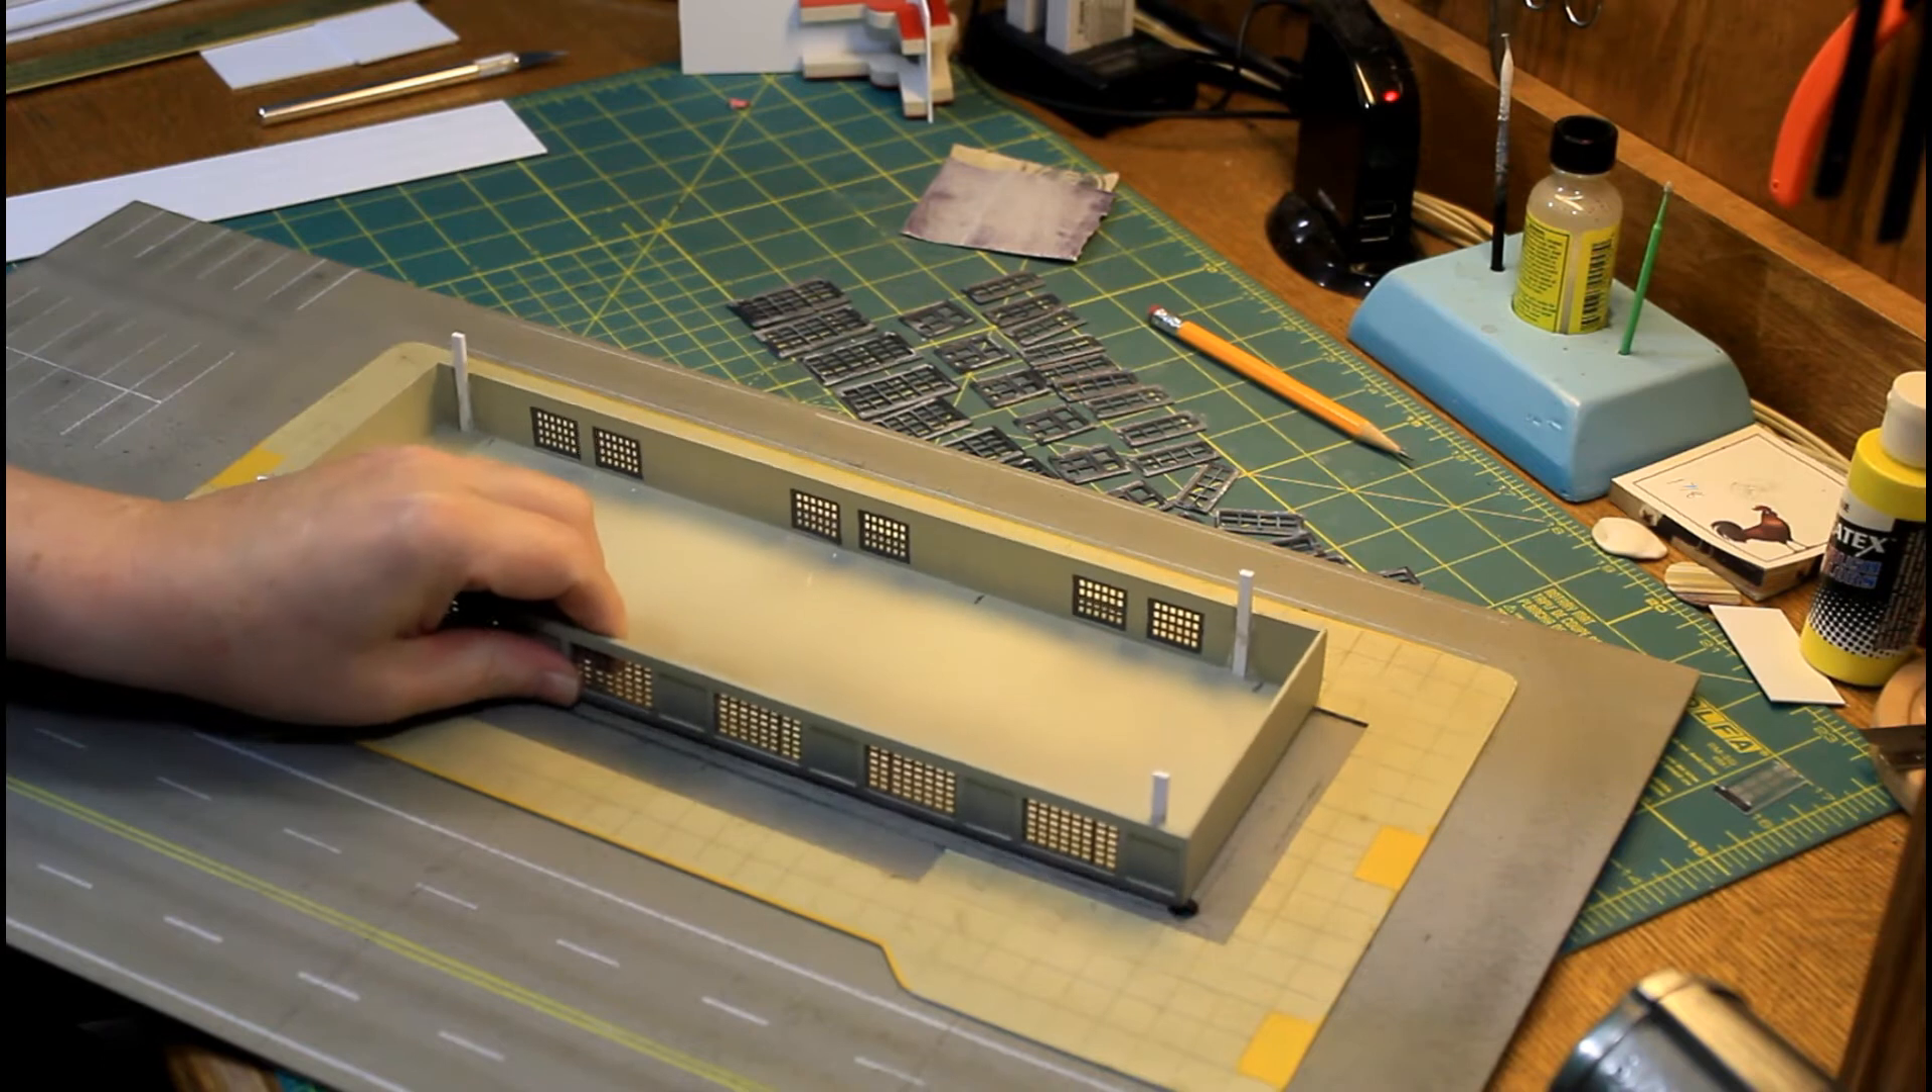So this sidewalk and this whole thing, it's all put into place. Now I've also gone in and I measured out exactly where the lower level is going to go.